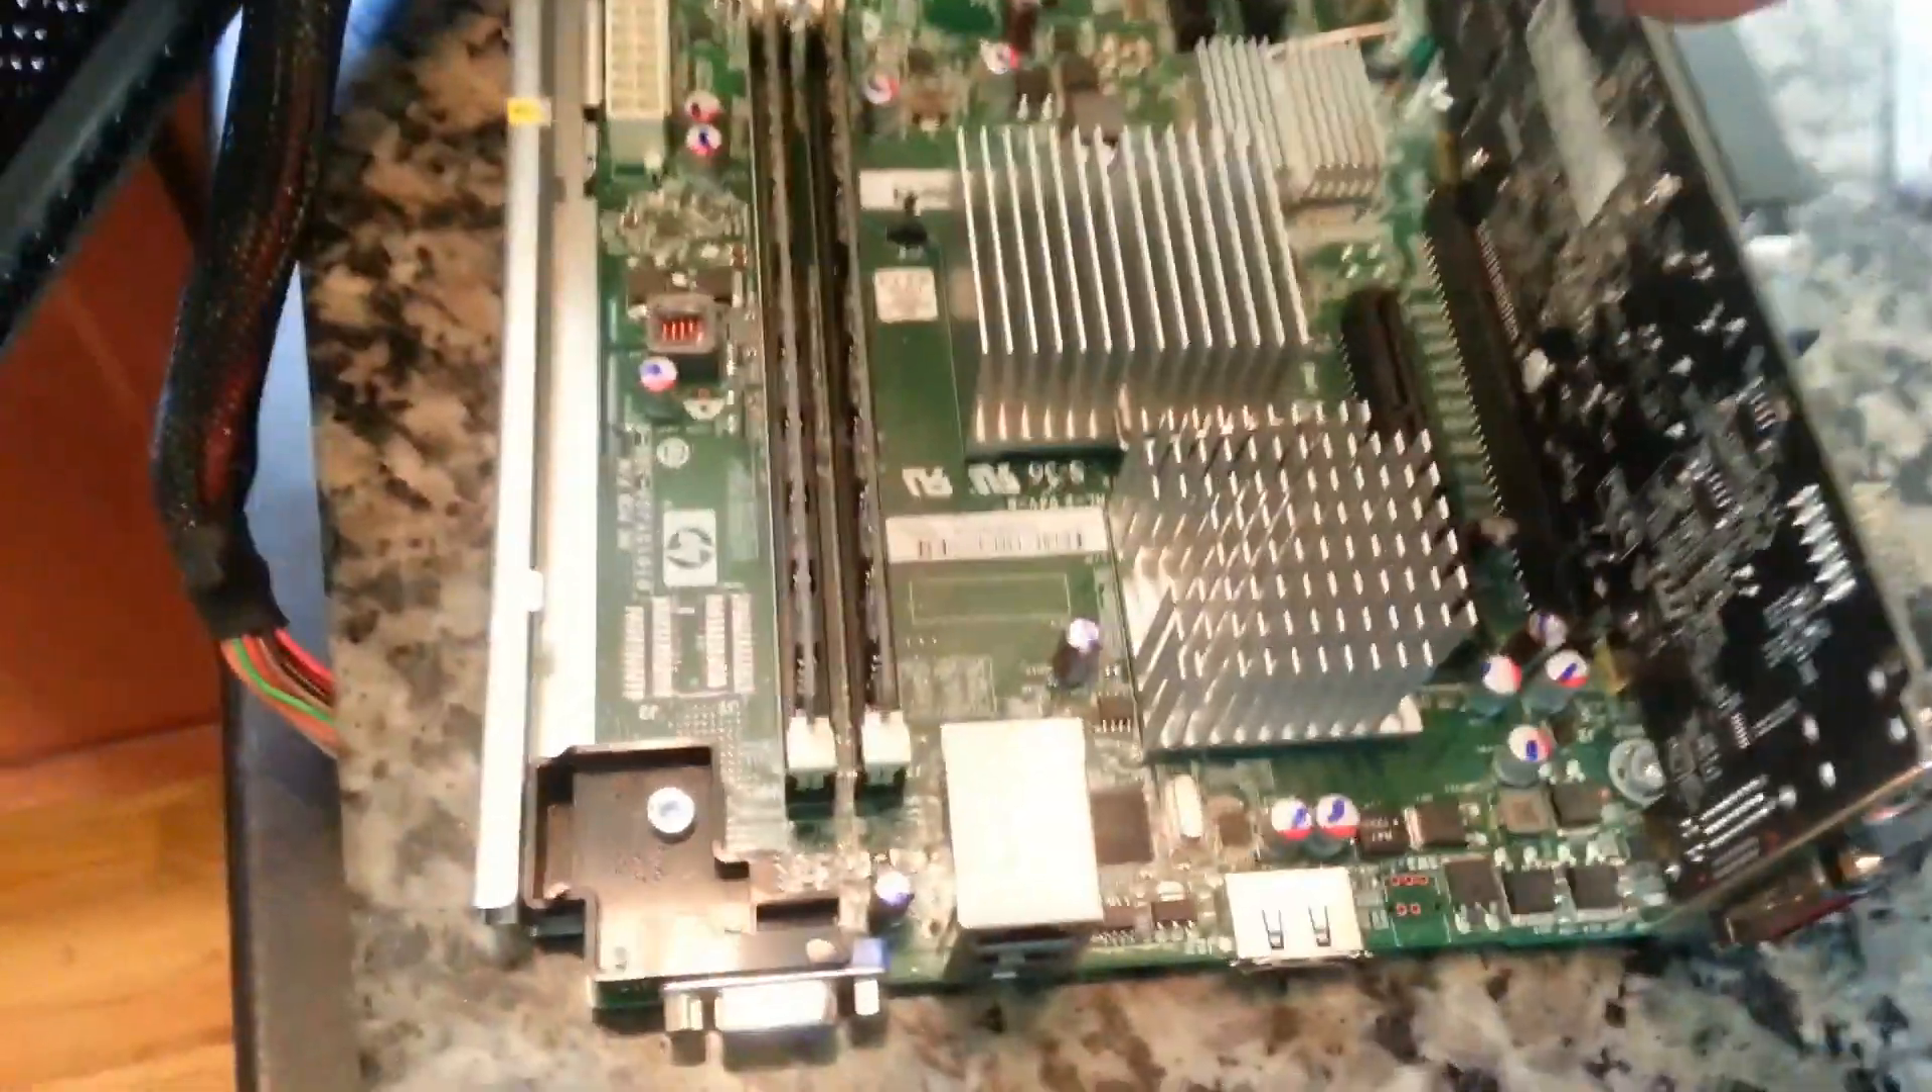So now you have your RAM installed. You have your GPU installed.